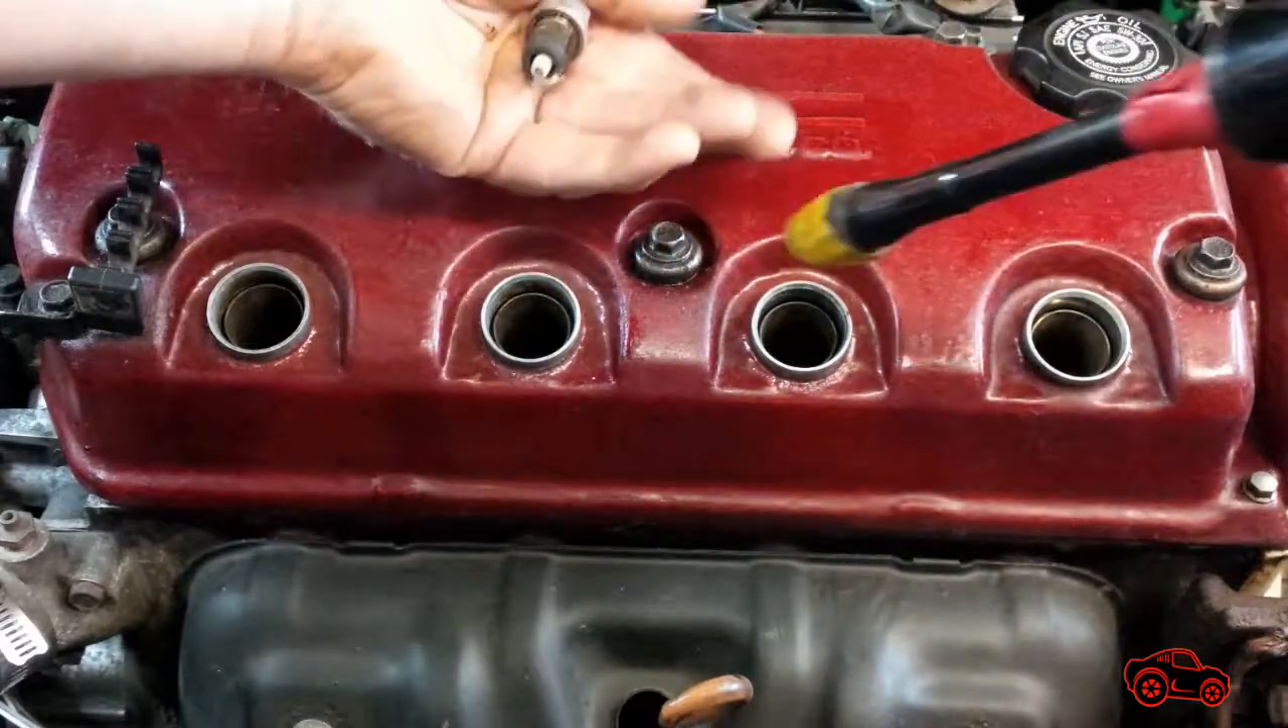At last I removed the spark plugs to look at their condition.